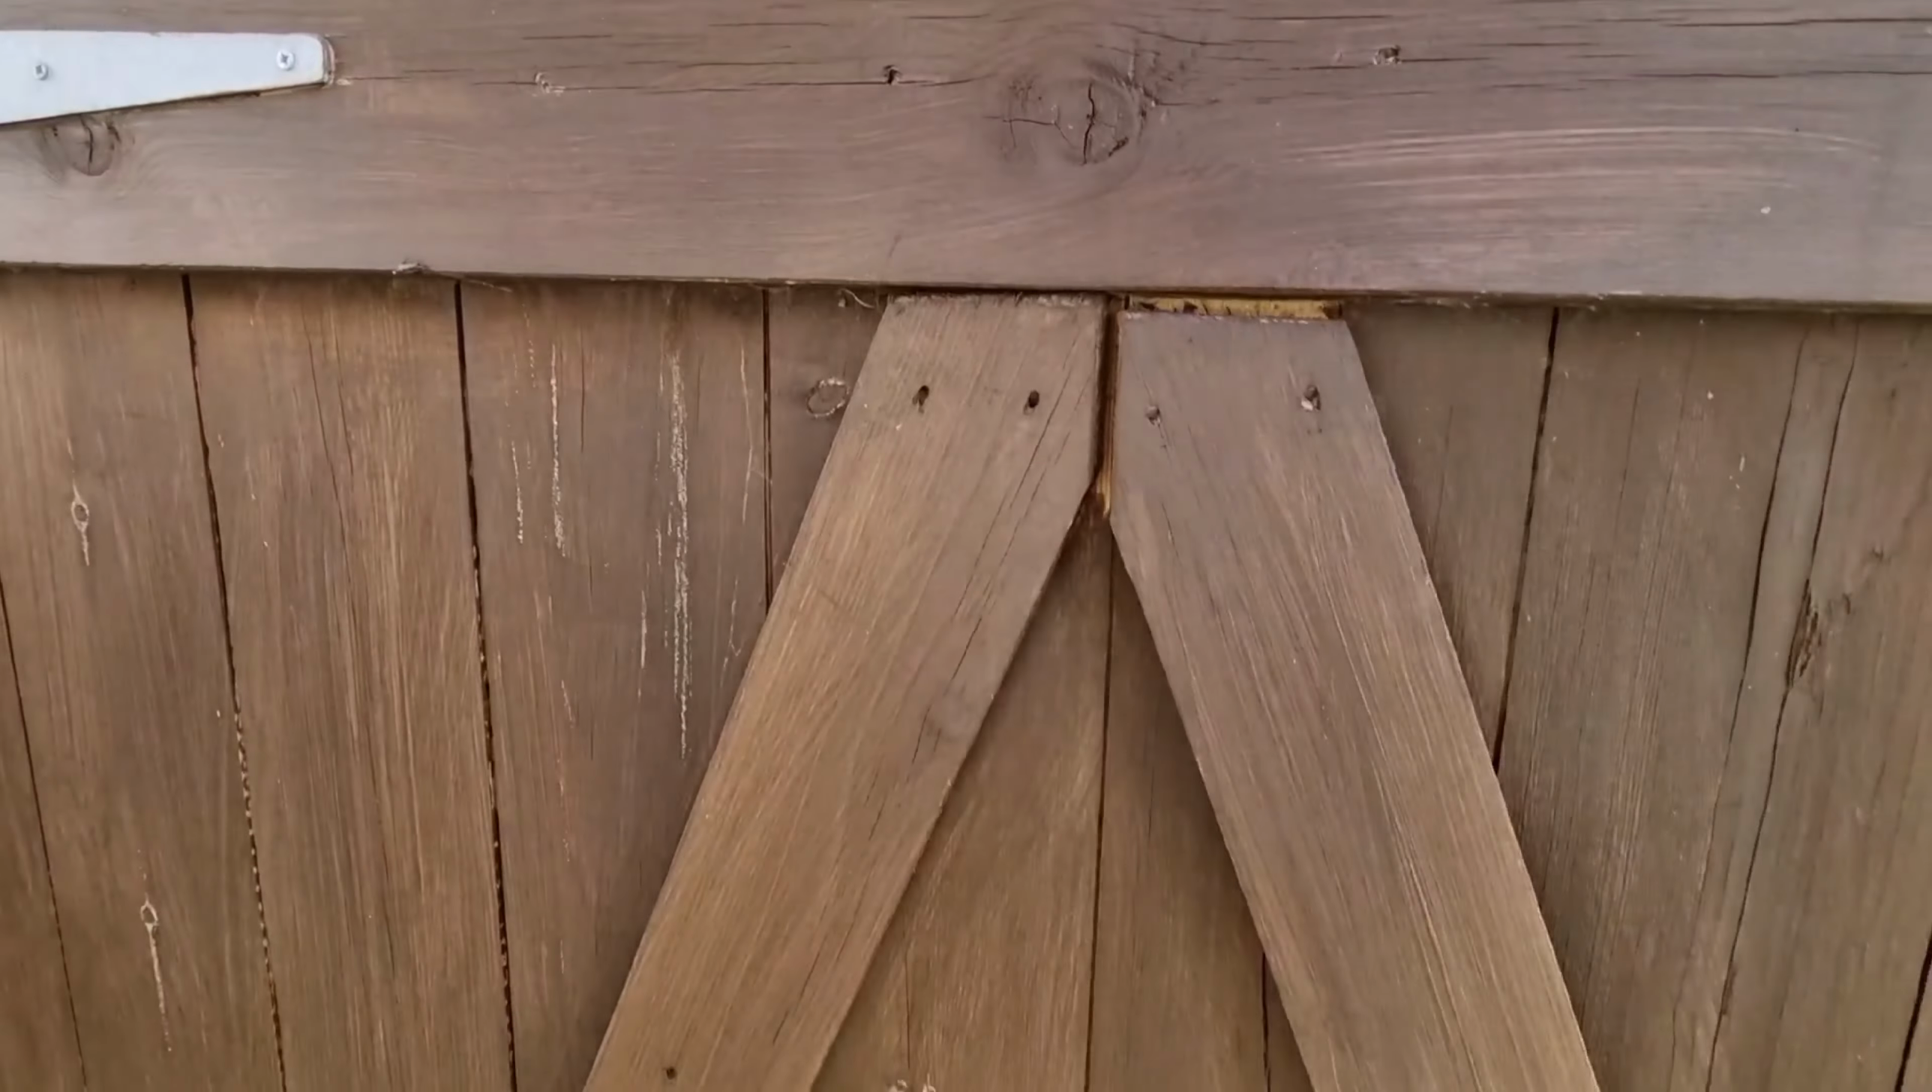All these braces what are here as you can see they're not even touching.